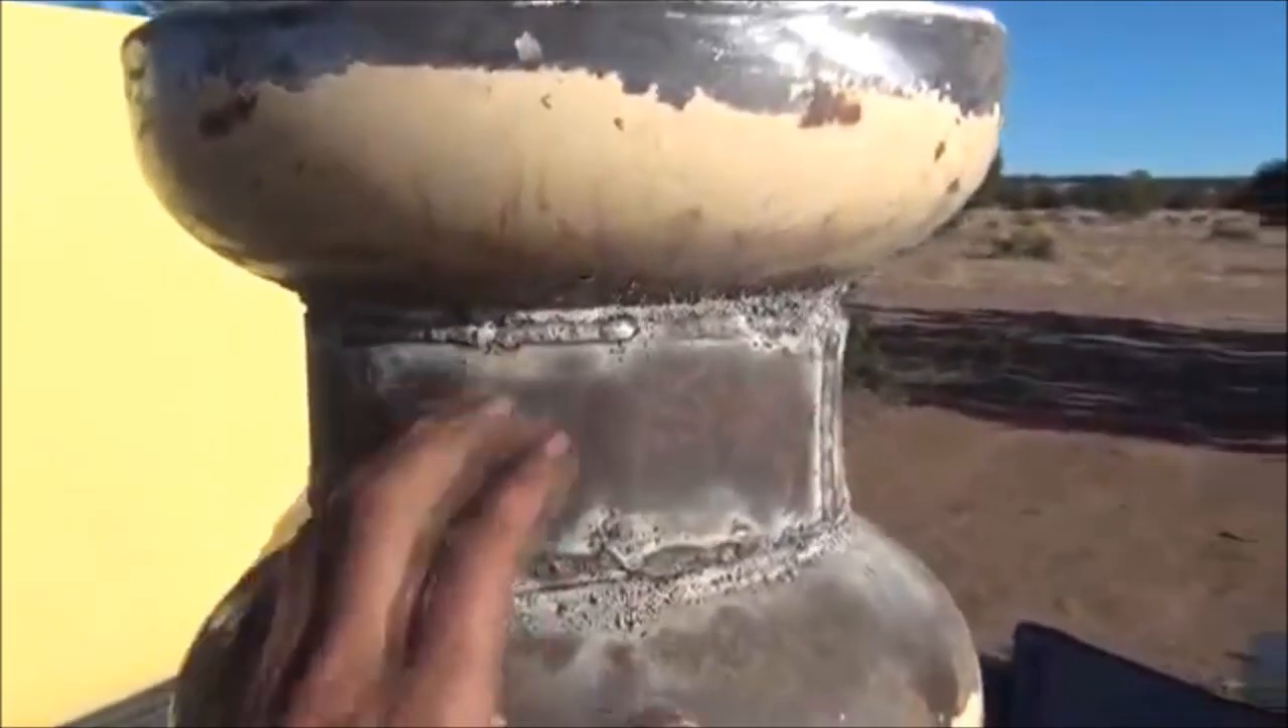We've put an extra piece of steel quarter inch all the way around our reactor zone here our reduction zone.